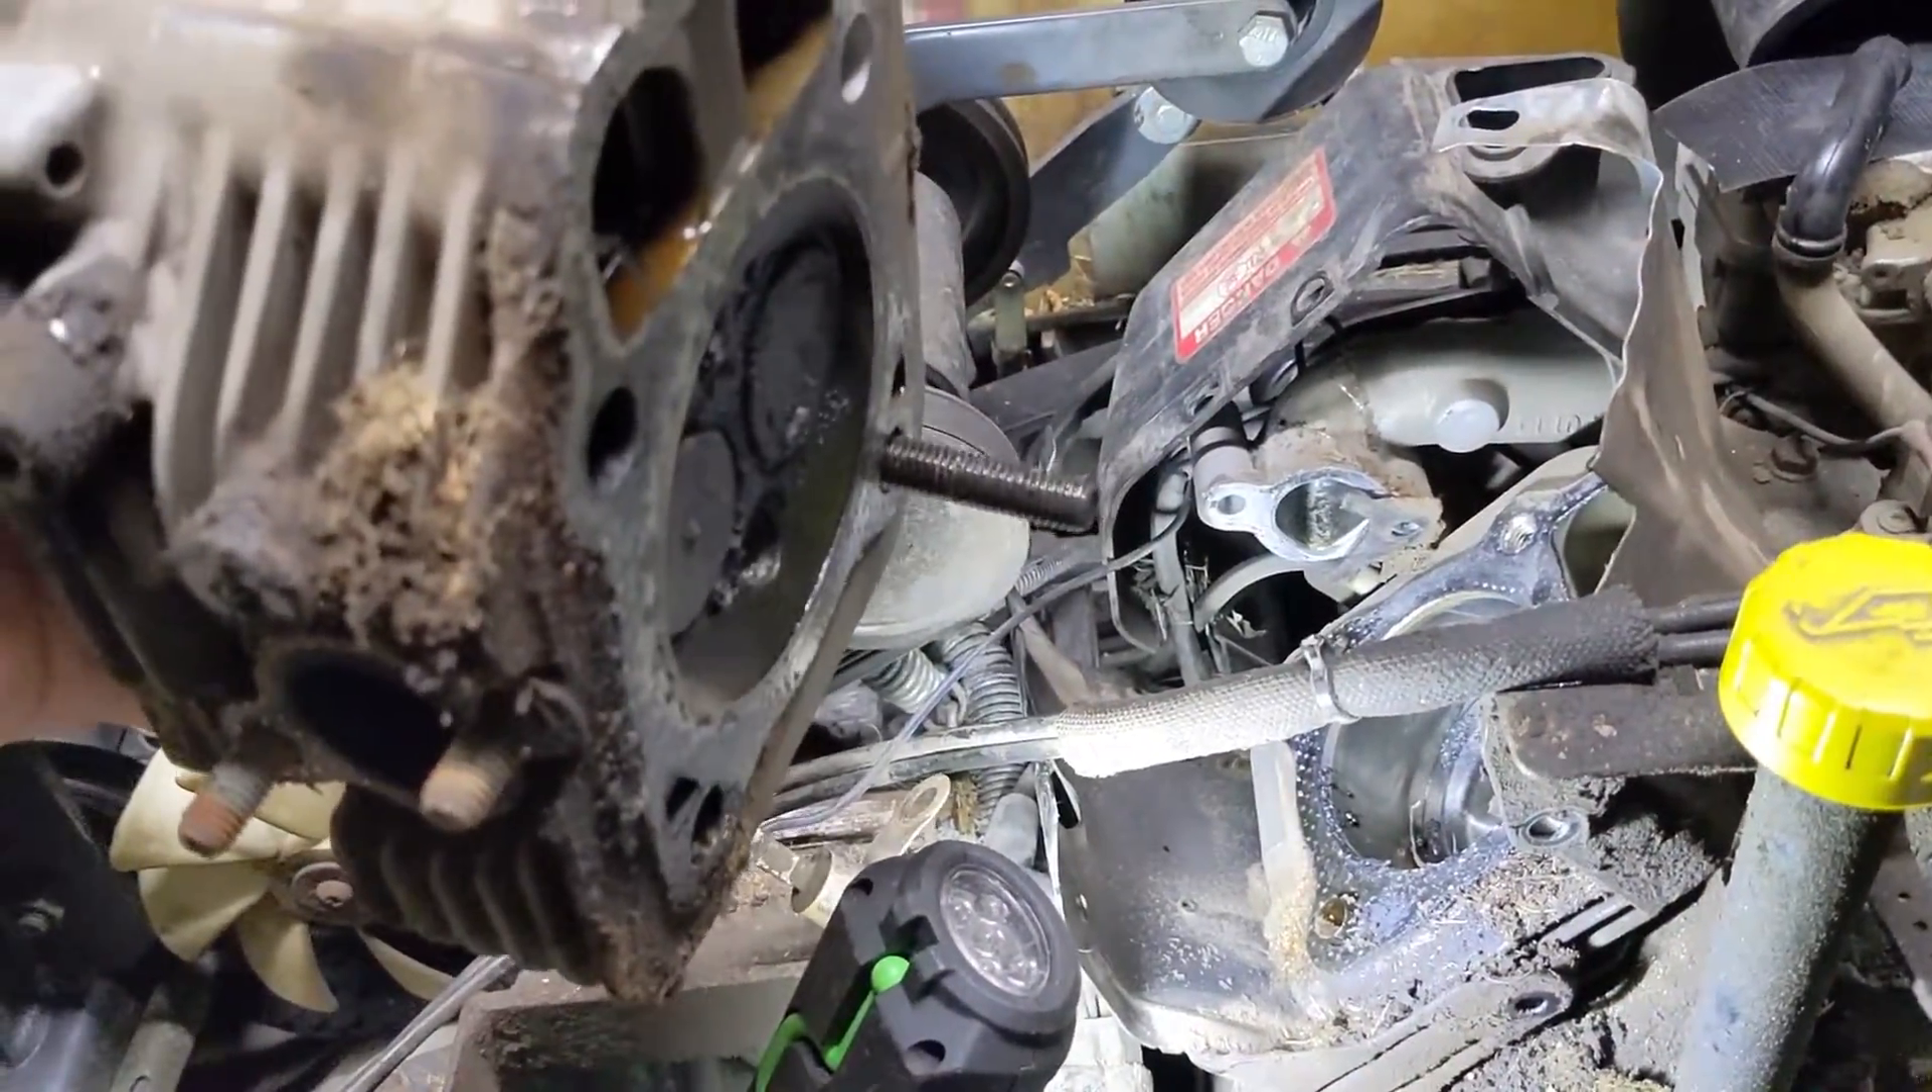But we now have our cylinder head off.